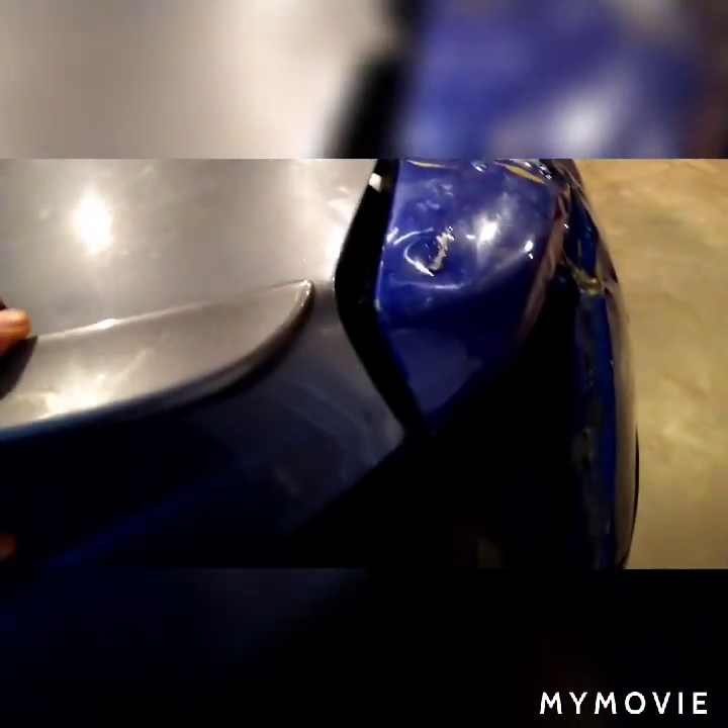The trunk is not aligning you see that opening right there.